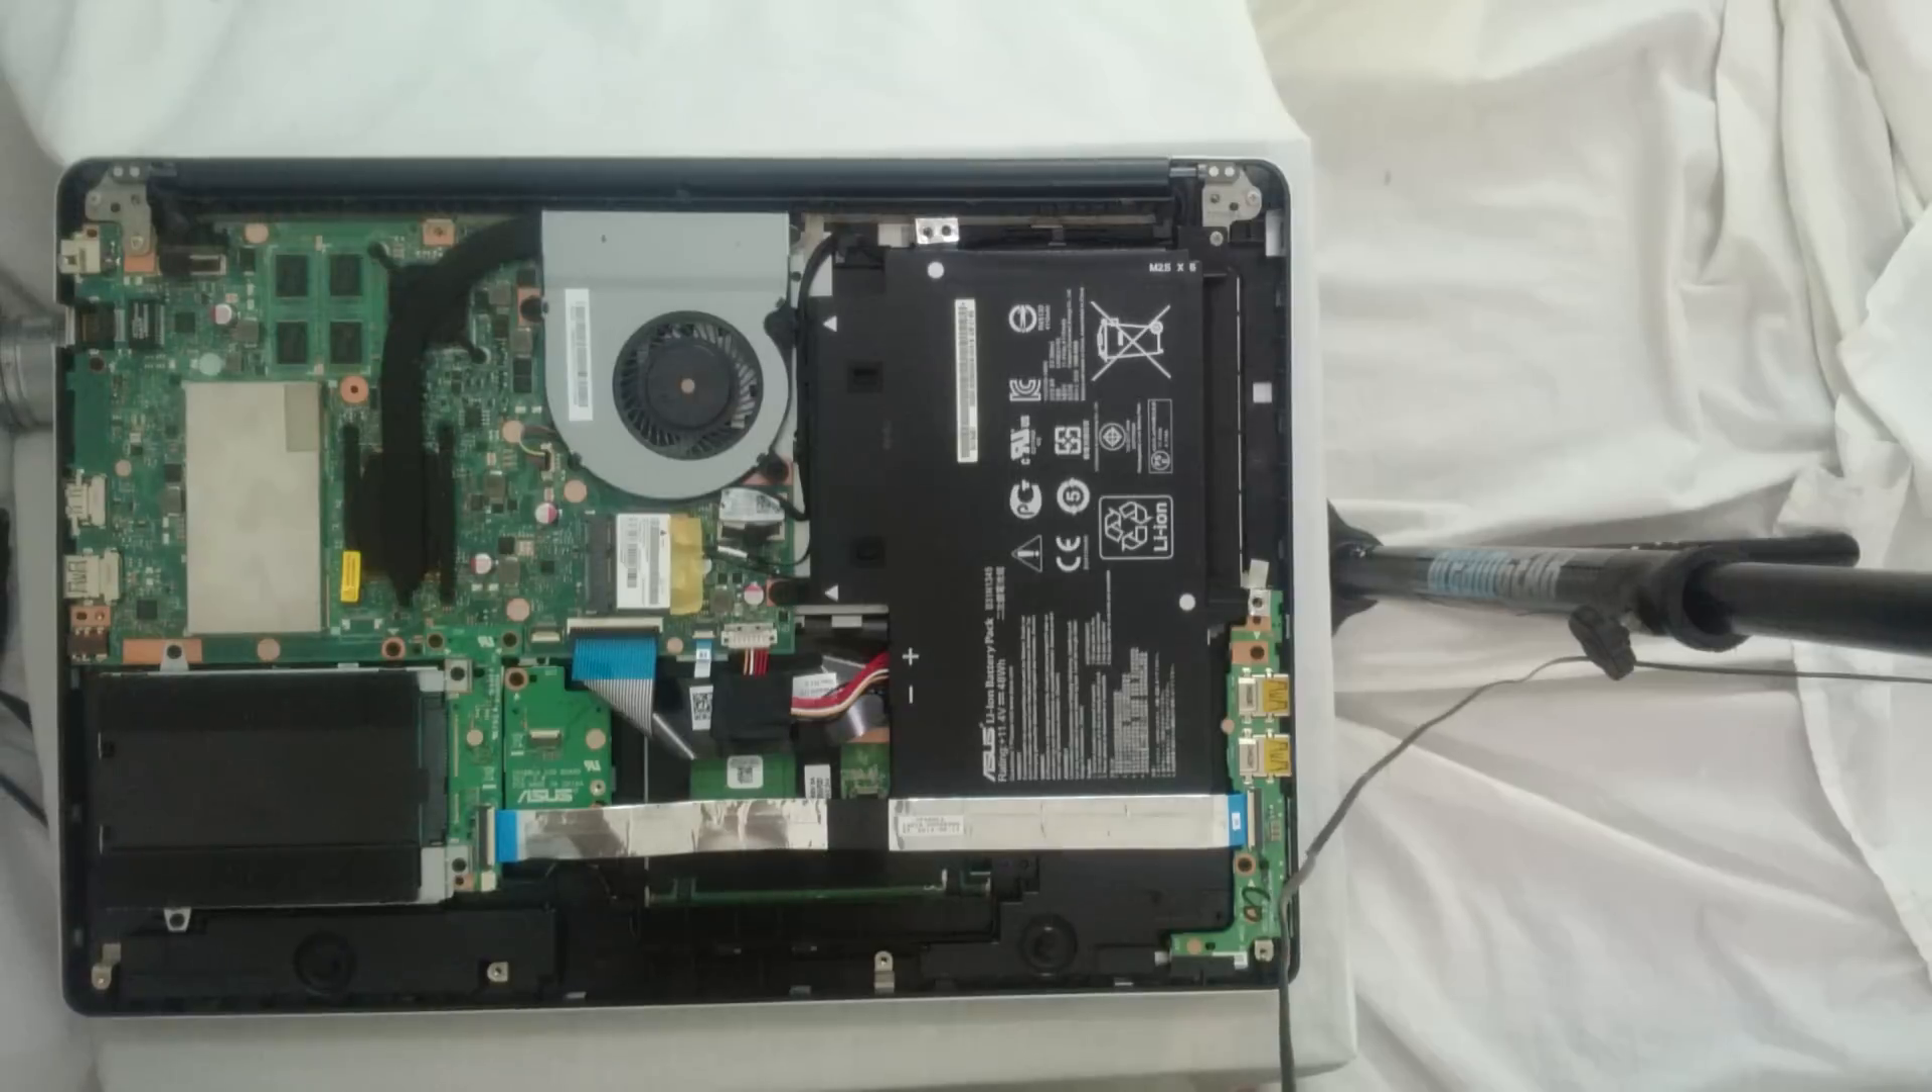The battery is already installed now.